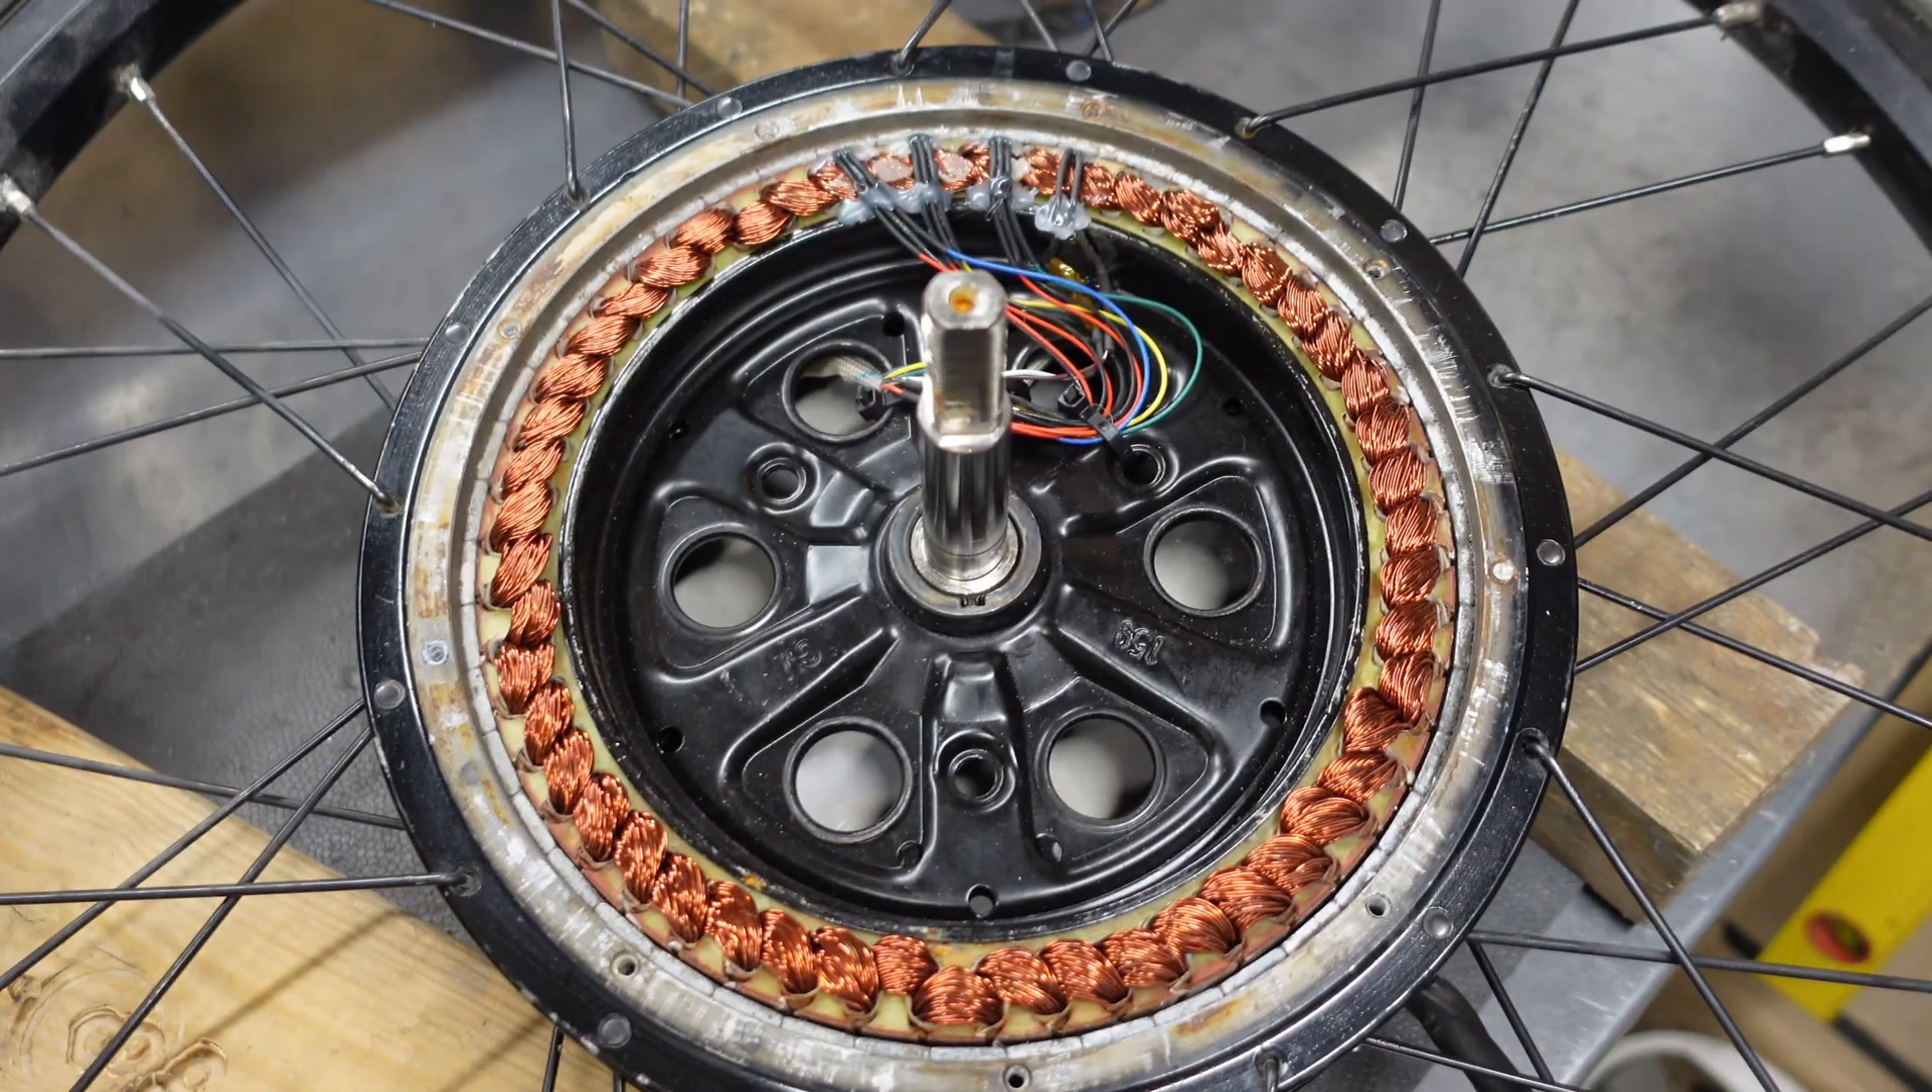Here you can see motor core in place.